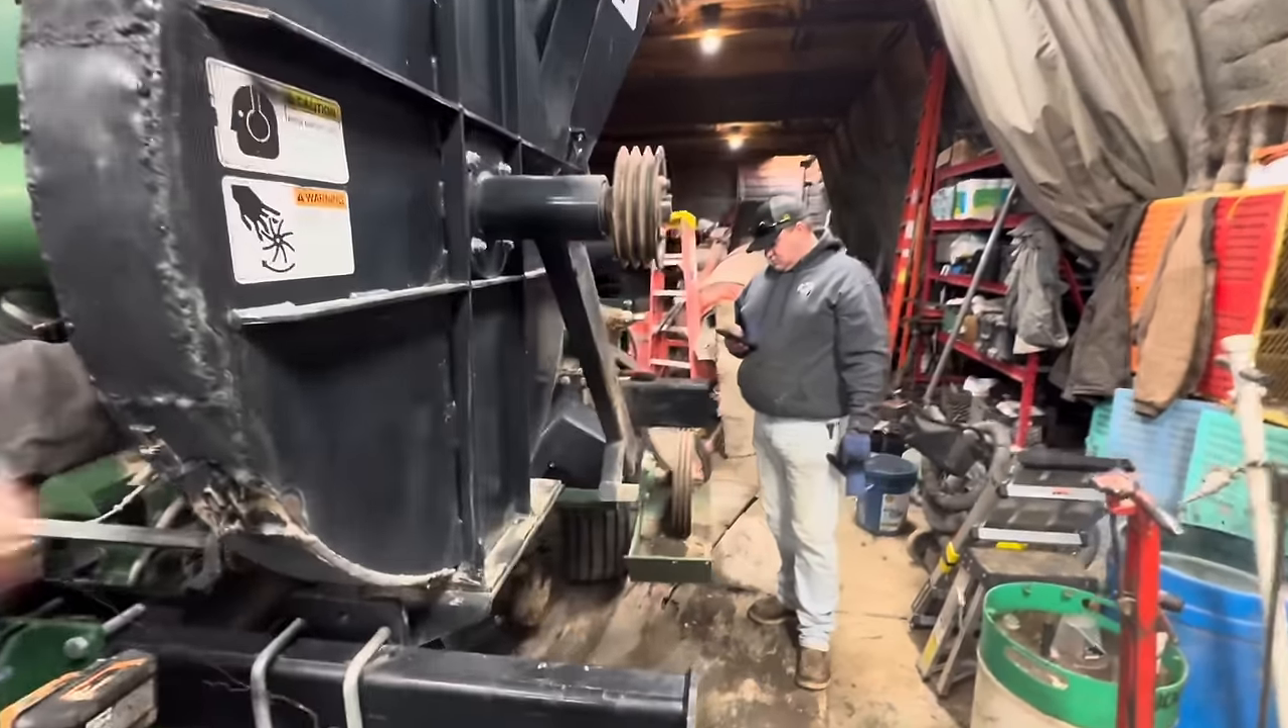We took the shield off right here for these pulleys in the belt.